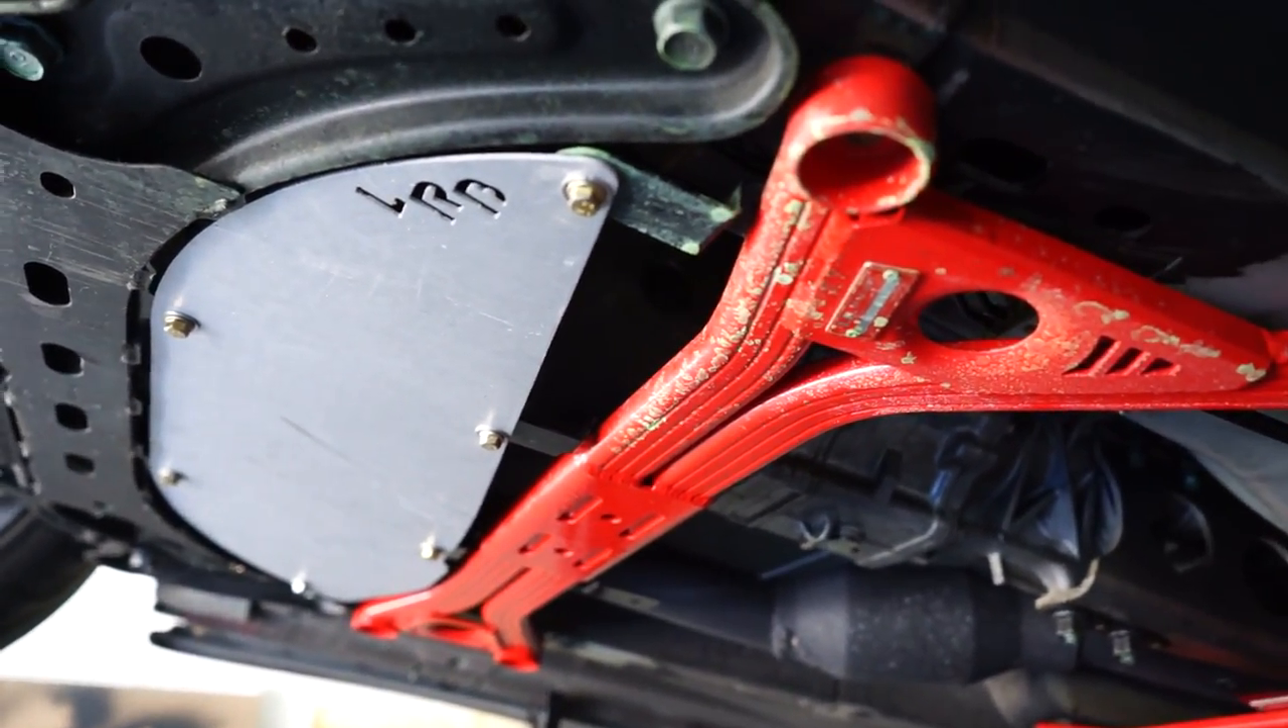So, the IL Motorsports brace does fit with the LRB under tray.